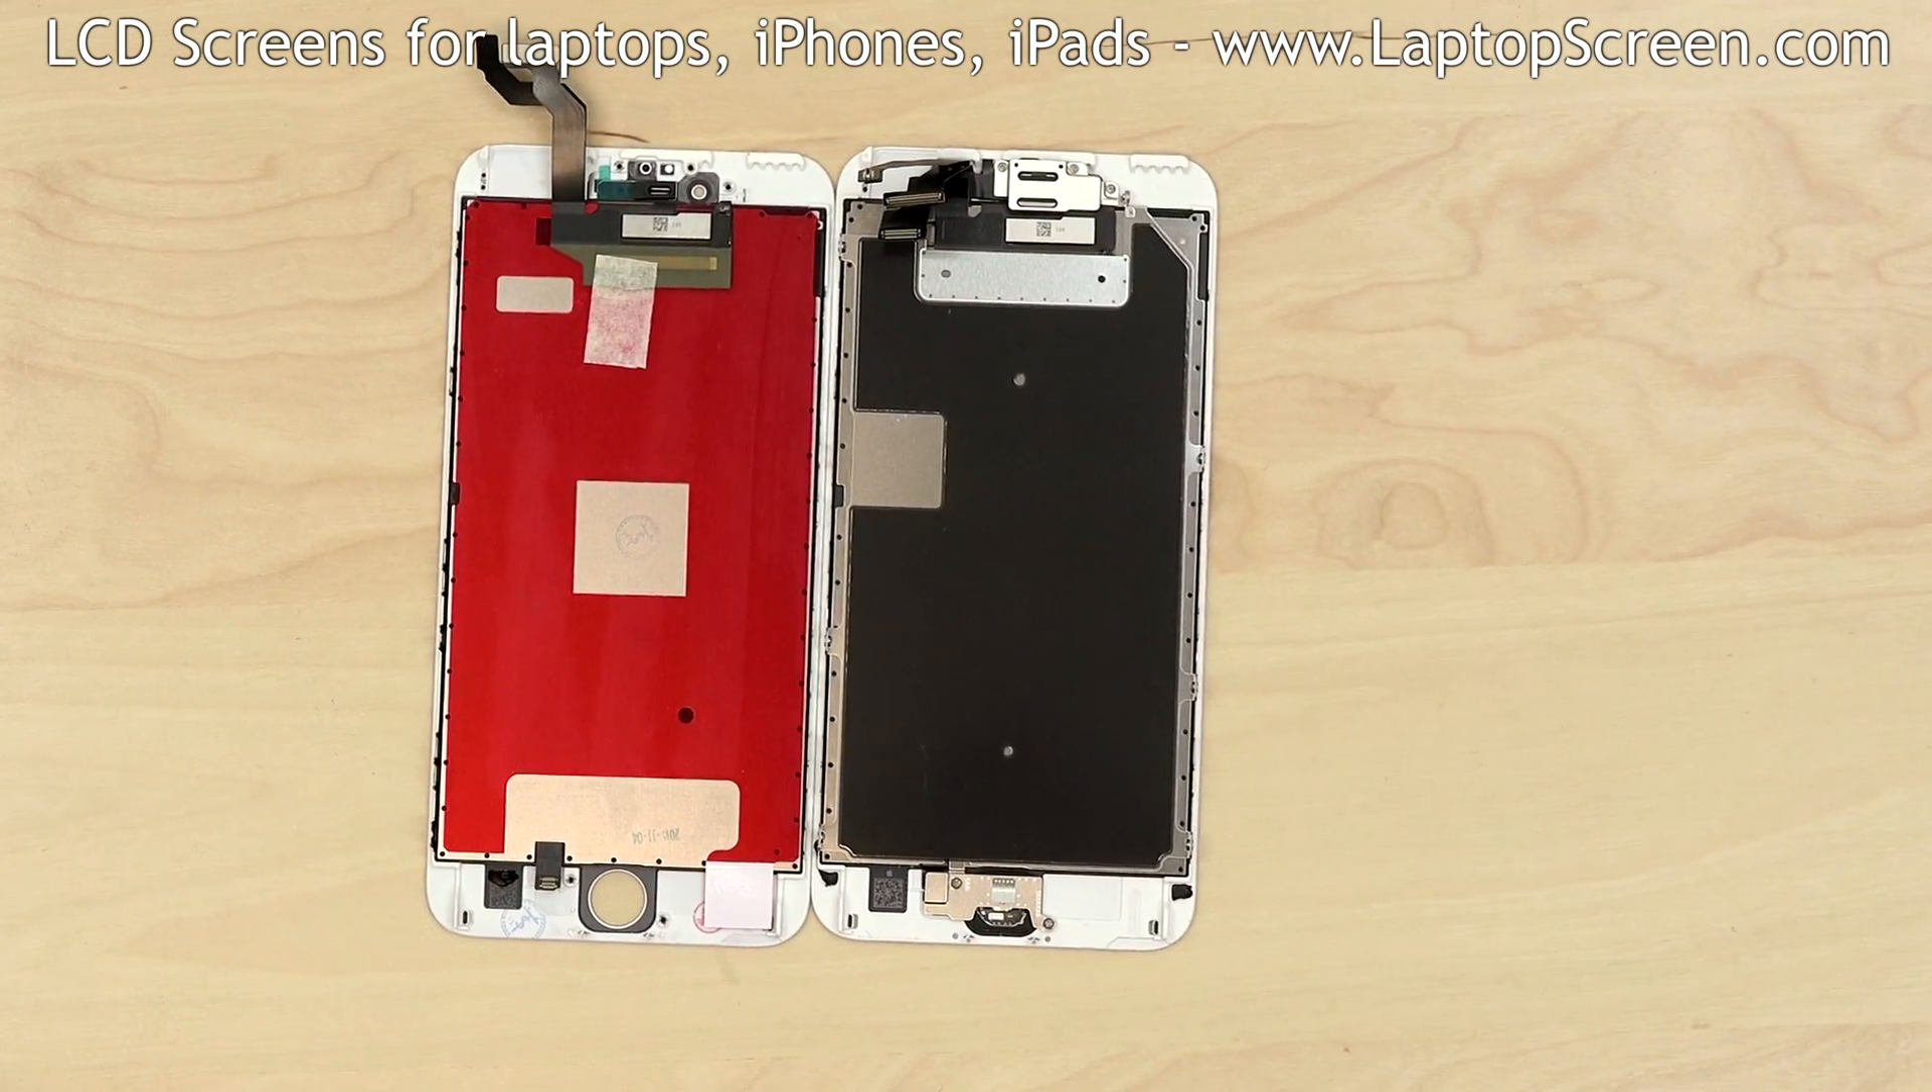As you can see, the new front assembly is missing some of the components. The home button, big metal shield, front camera with sensors and the earpiece.